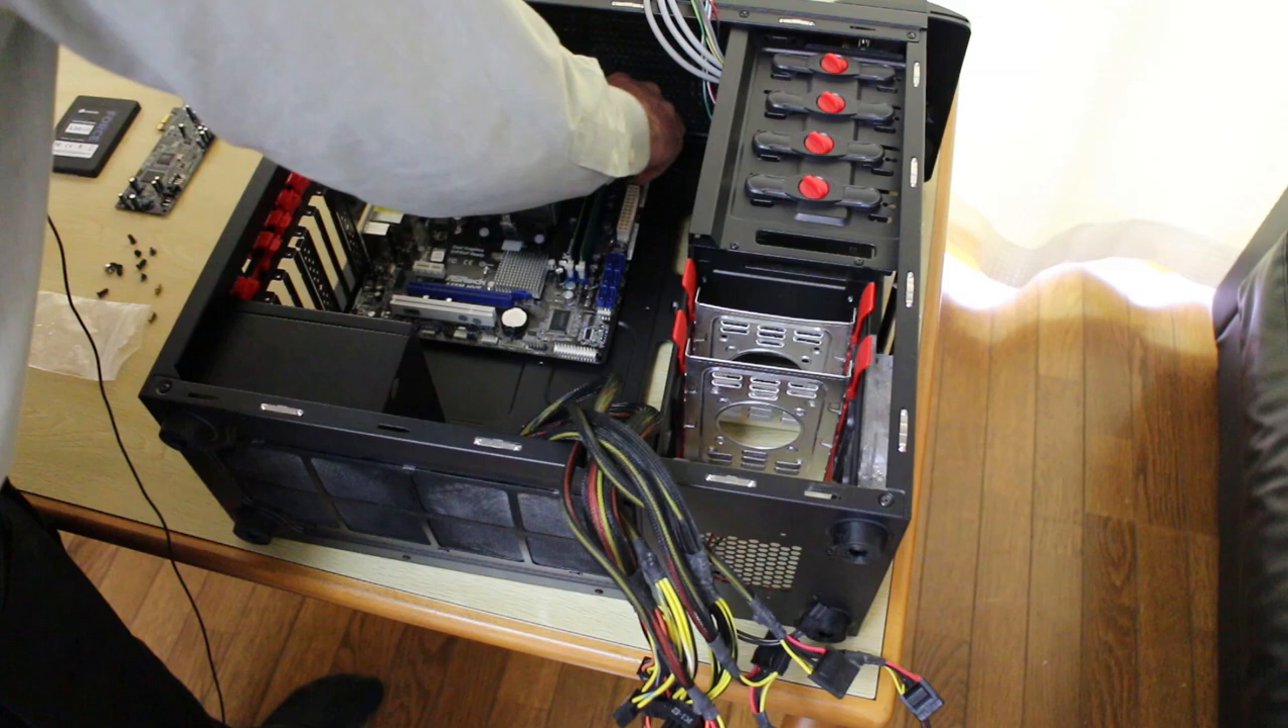So there we have it. Motherboard in. Motherboard okay. We're all good to go. That part's done.